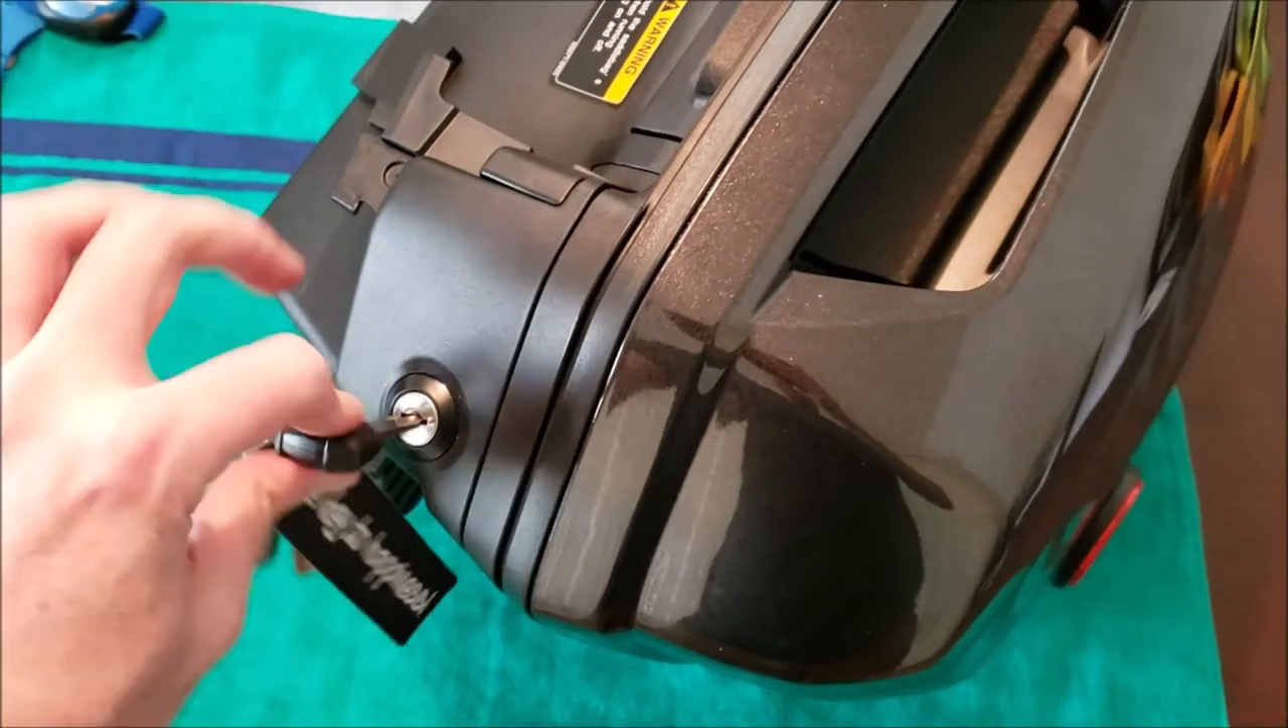And I have everything reassembled. And a new key inserted.